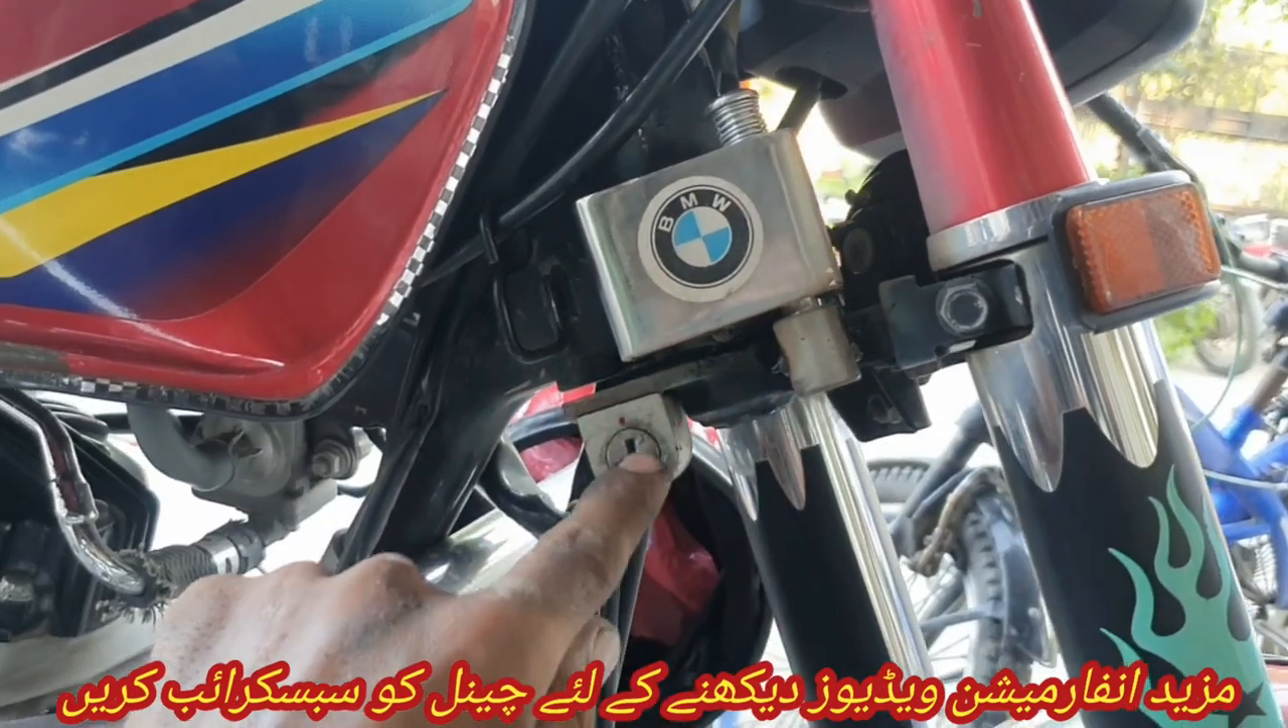اچھا دوستو یہ میں نے لاک فٹ کر دی ہے۔